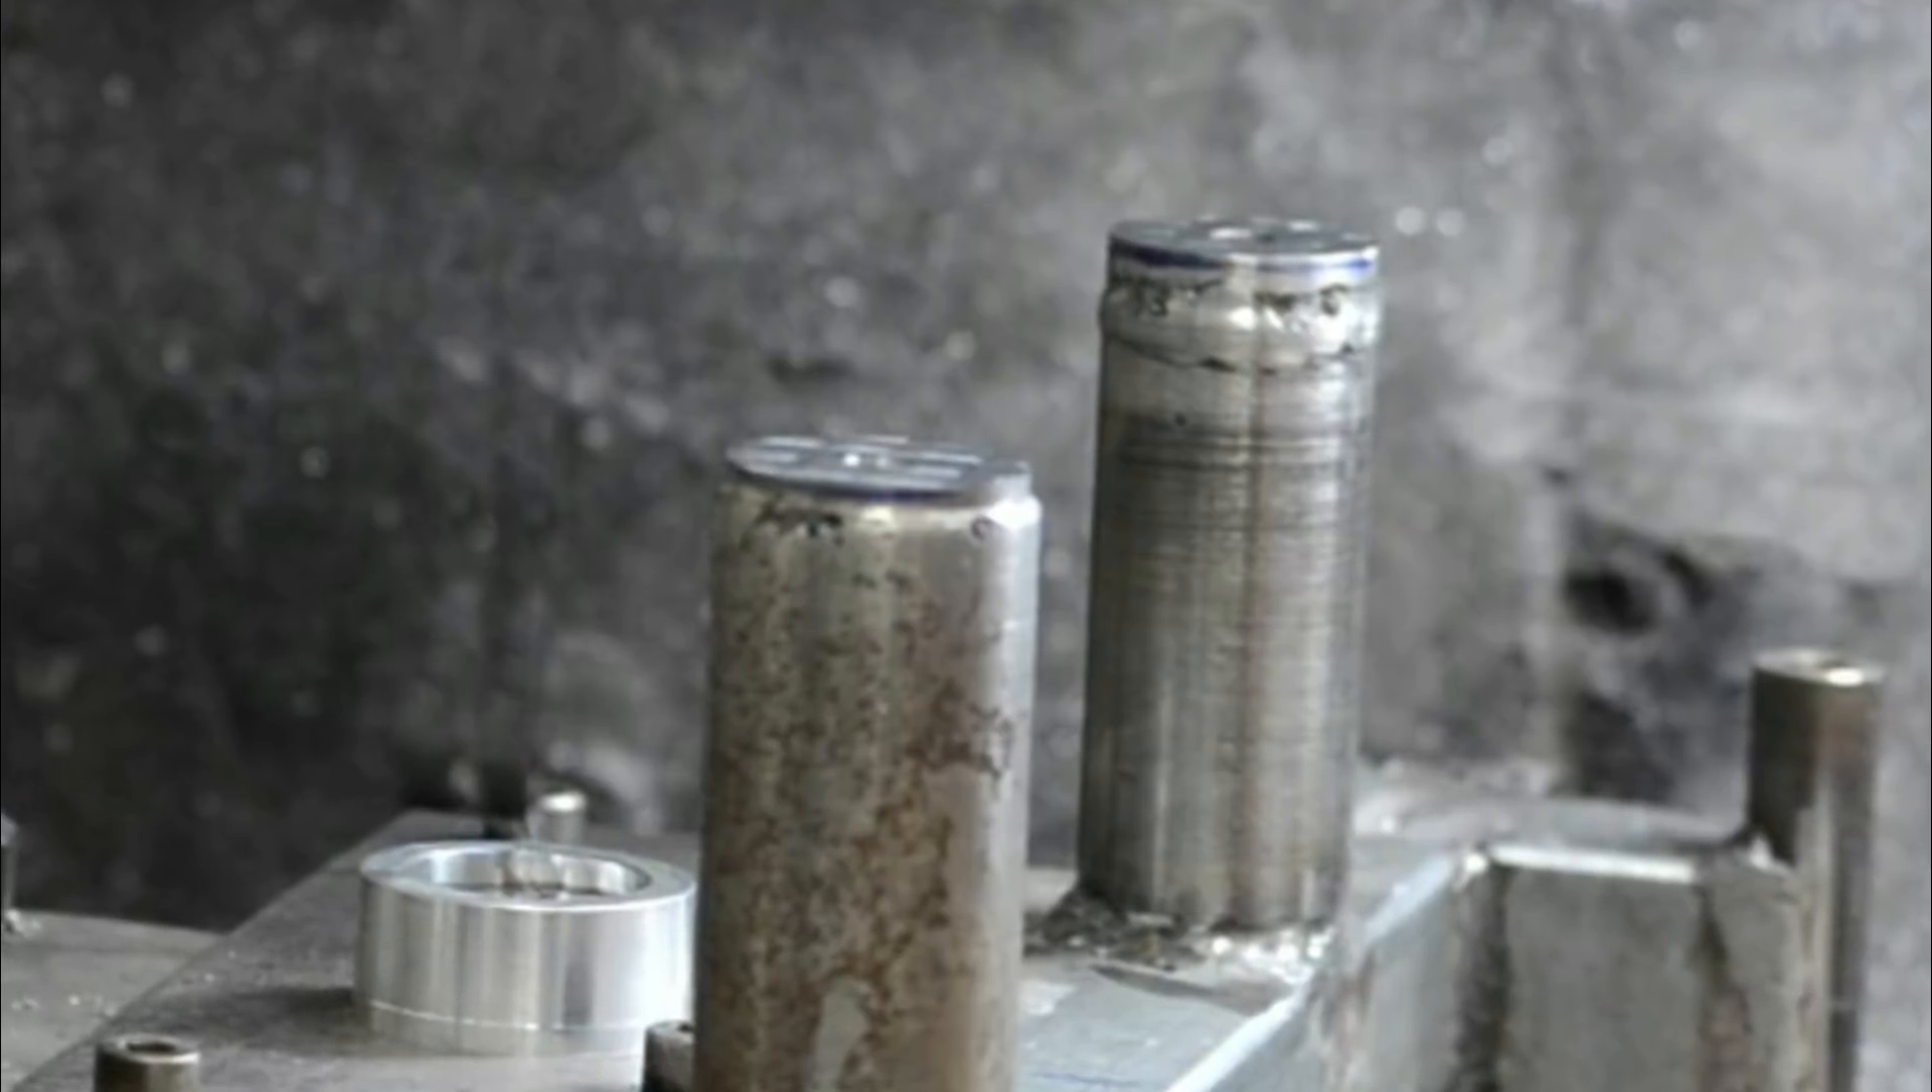Two standoffs as we can see here were welded to the lower sub-frame.